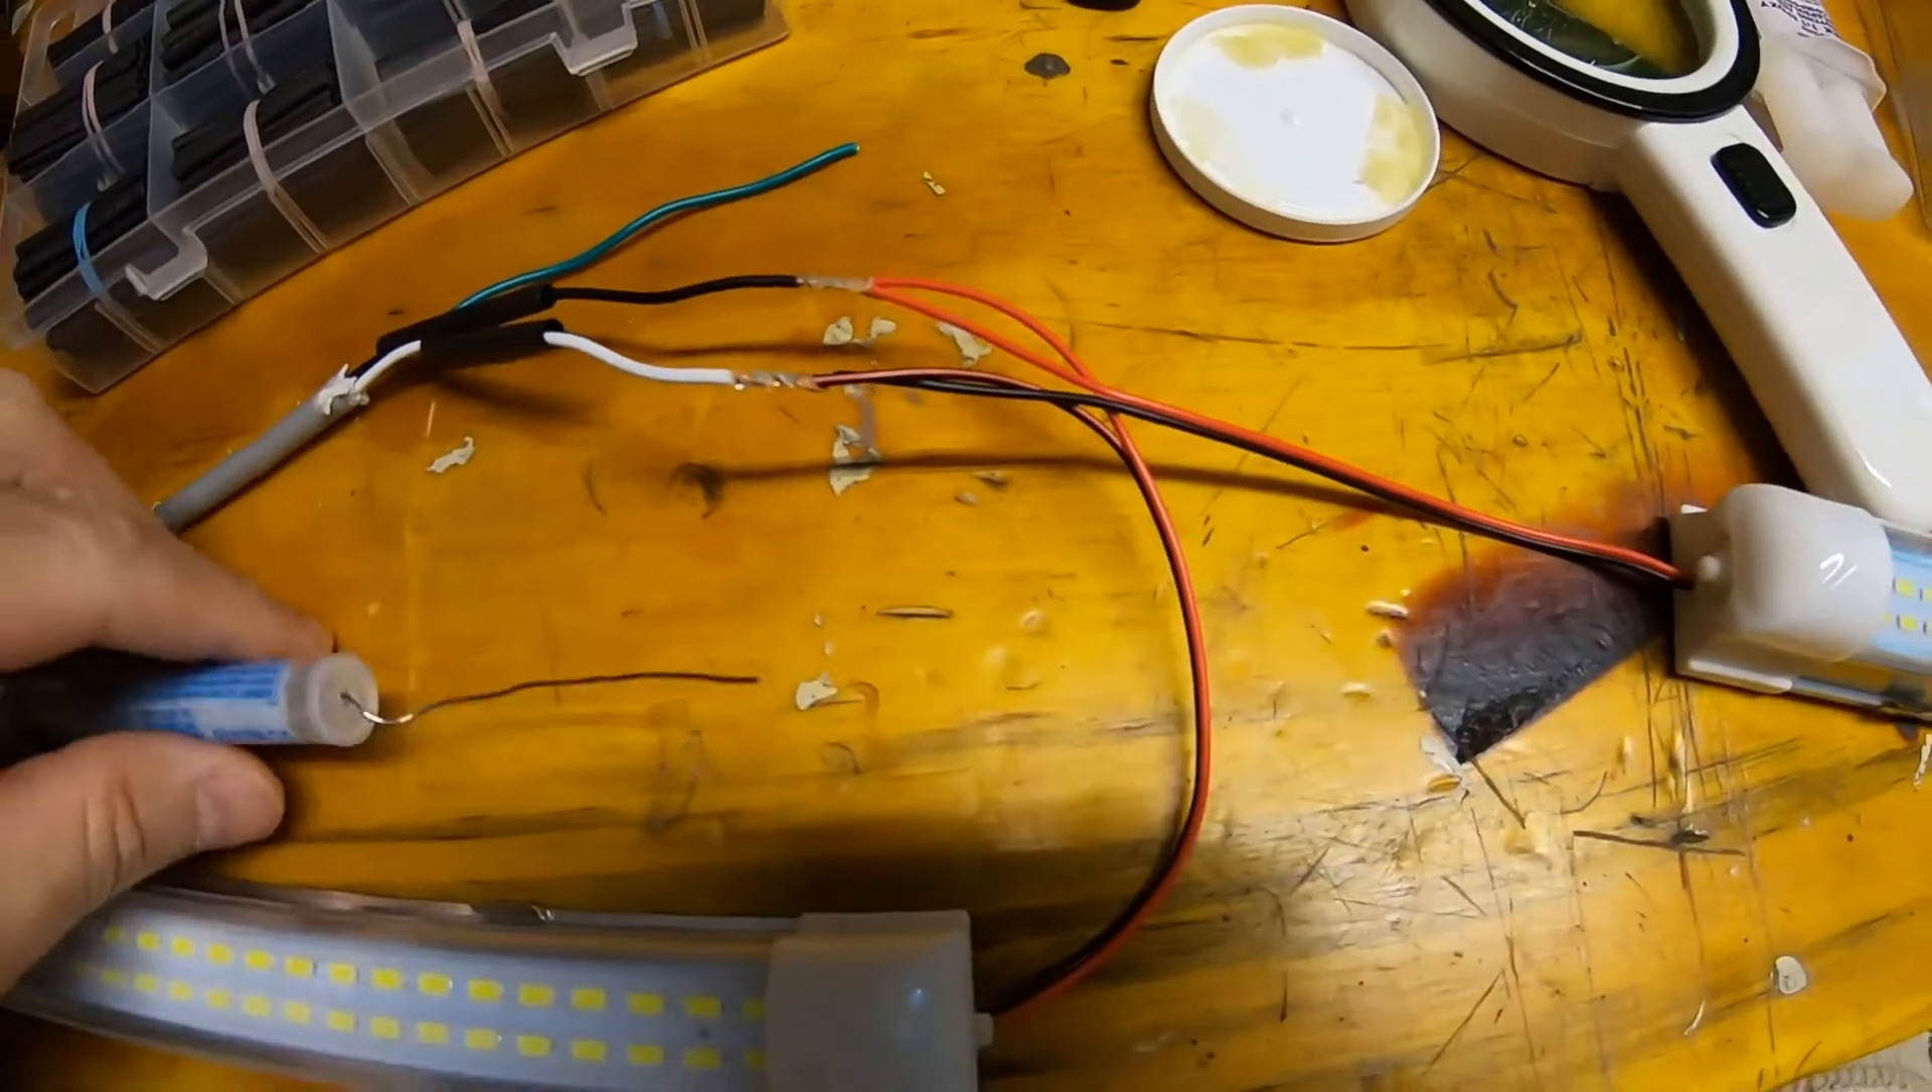I have two smaller sections of heat shrink tubing here on the black and the white and i've connected both reds from the lights together i've connected both blacks from the lights together.